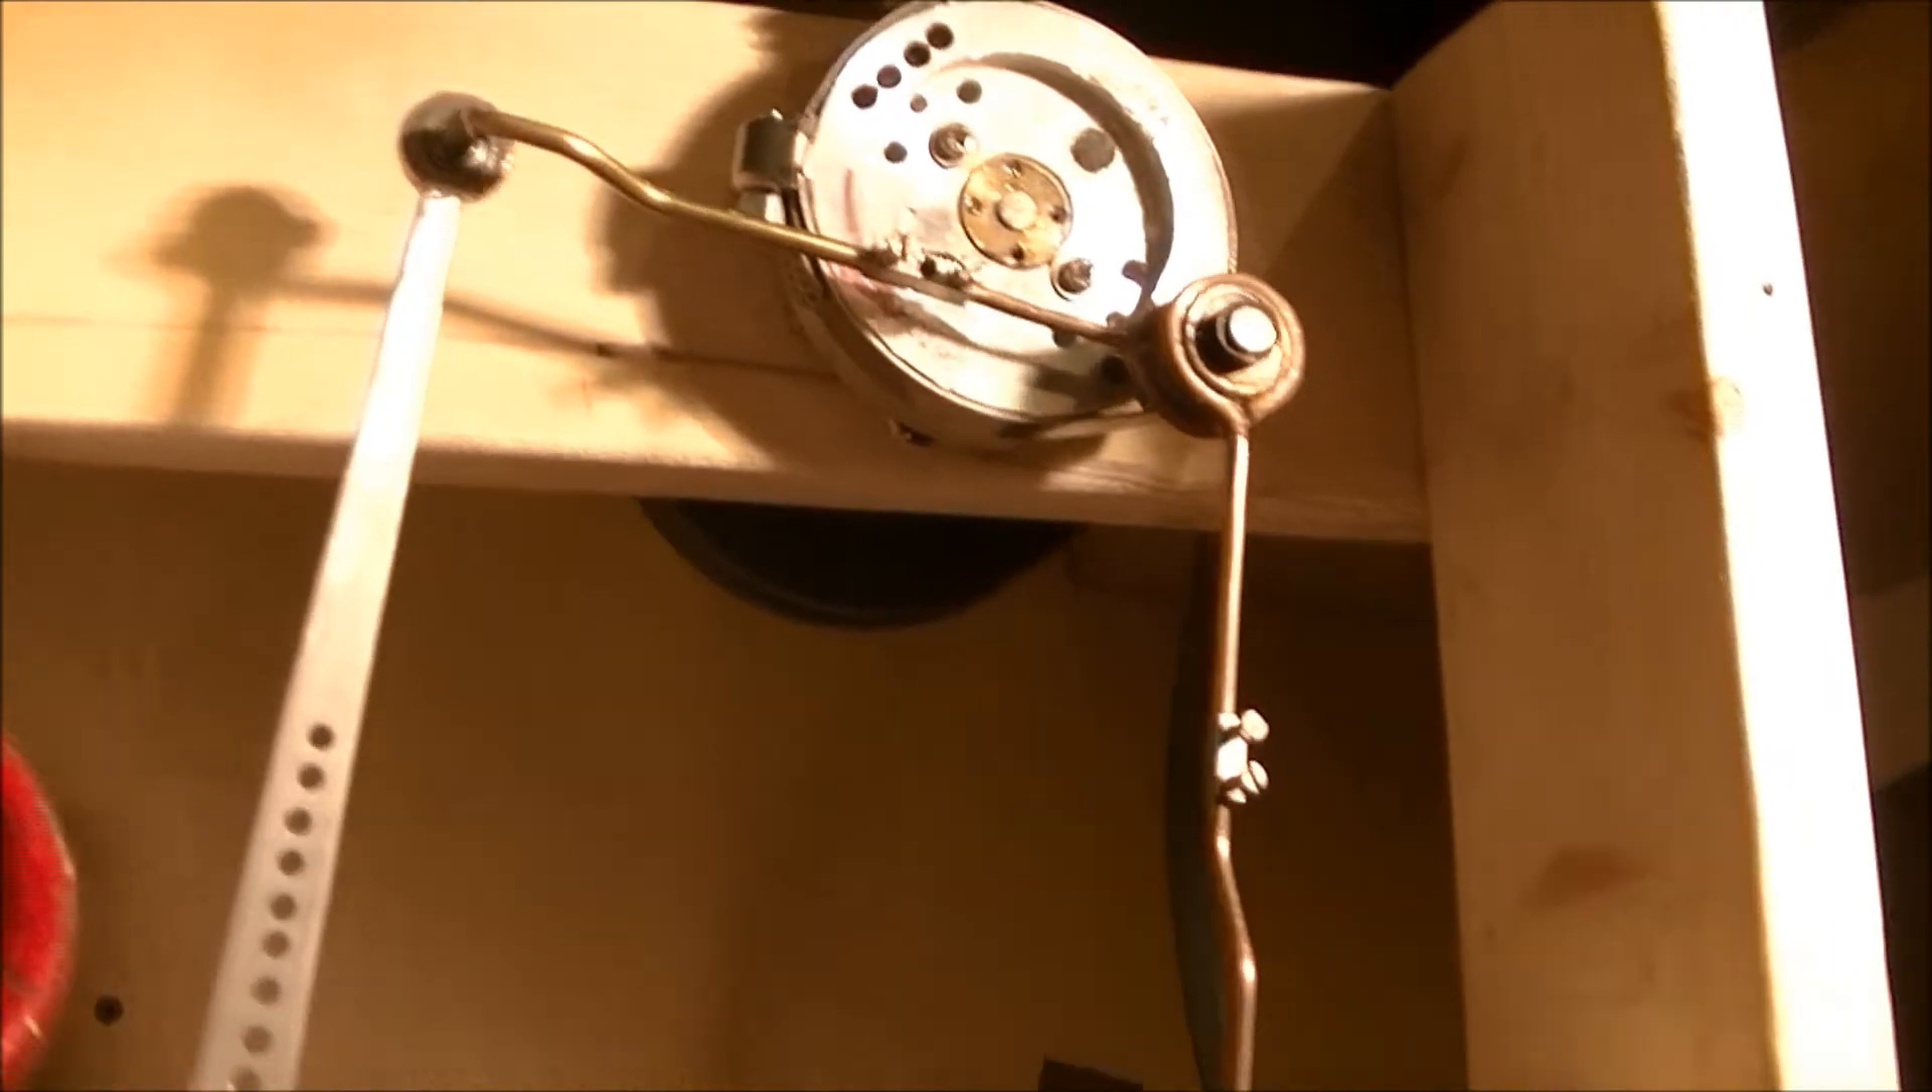I've got my my diaphragm all screwed on there I've got all my linkage made up.